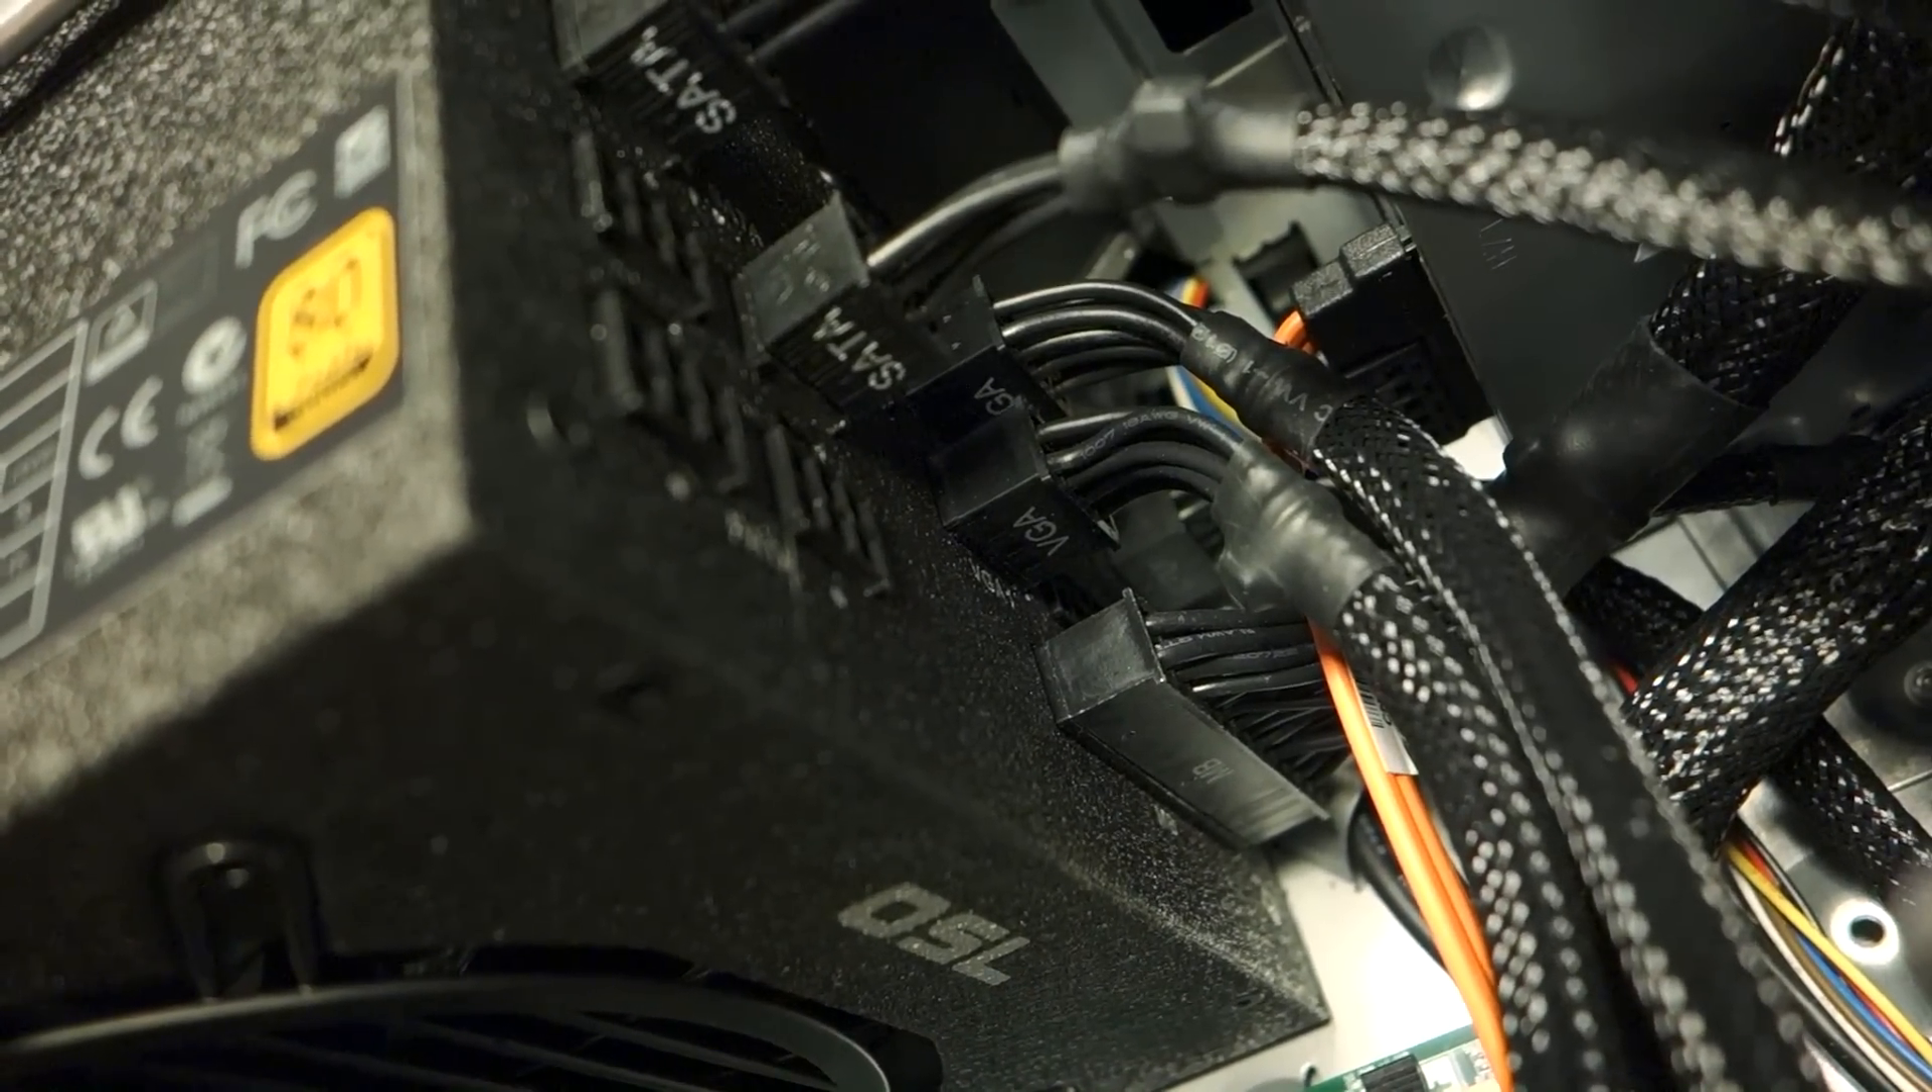I've got all of the cables done on the power supply unit side.